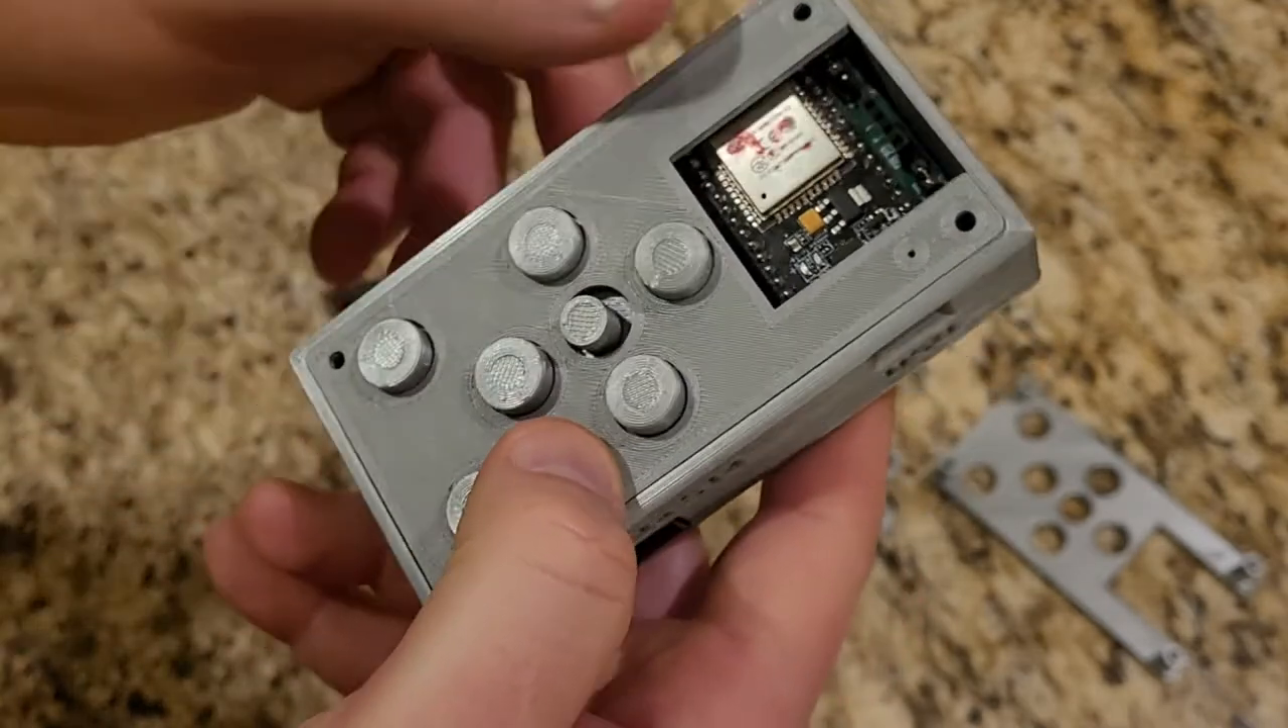I don't like the gap around the five way in the middle.